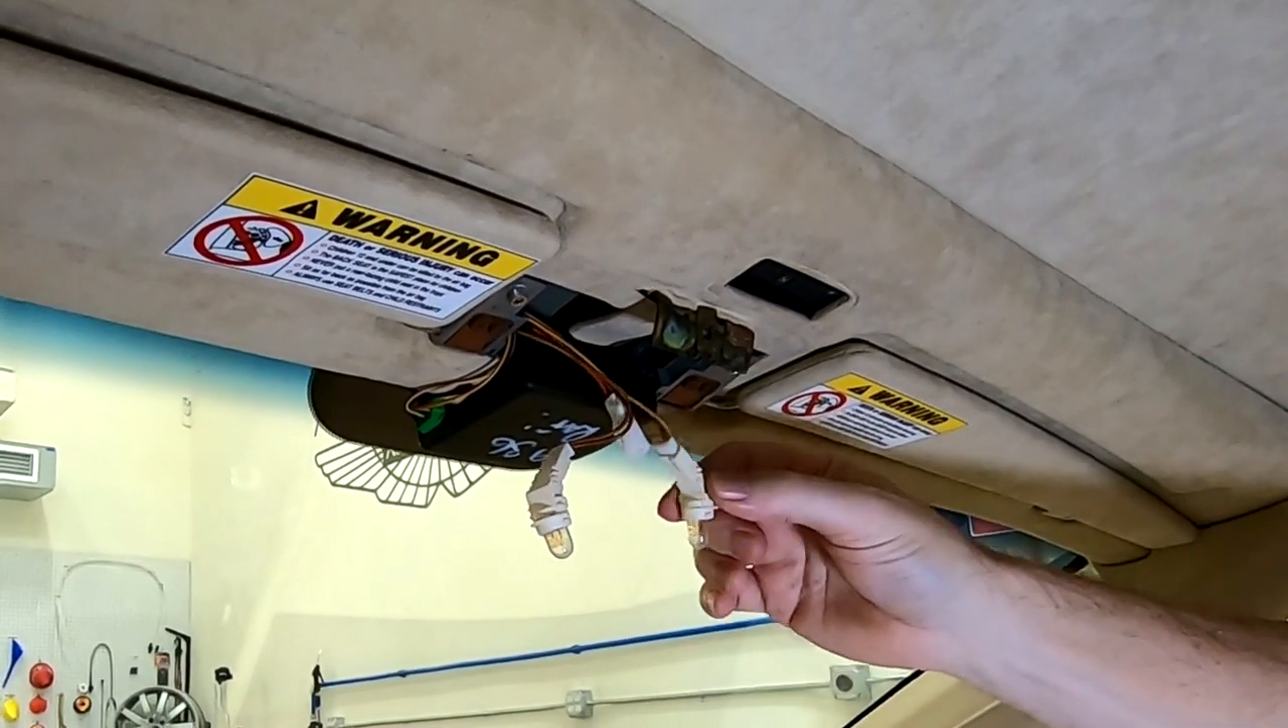I've got the mirror and the reading lamp pod cover removed.